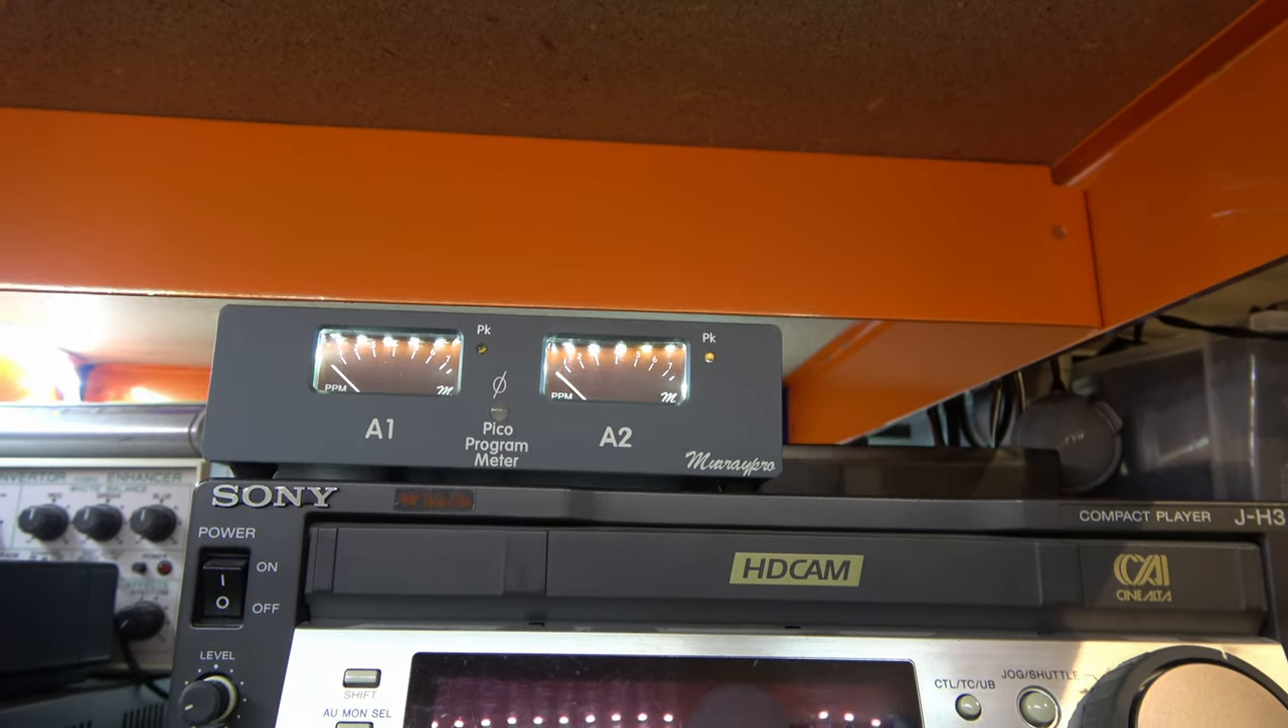Okay, so I have the ppm meter now installed here.